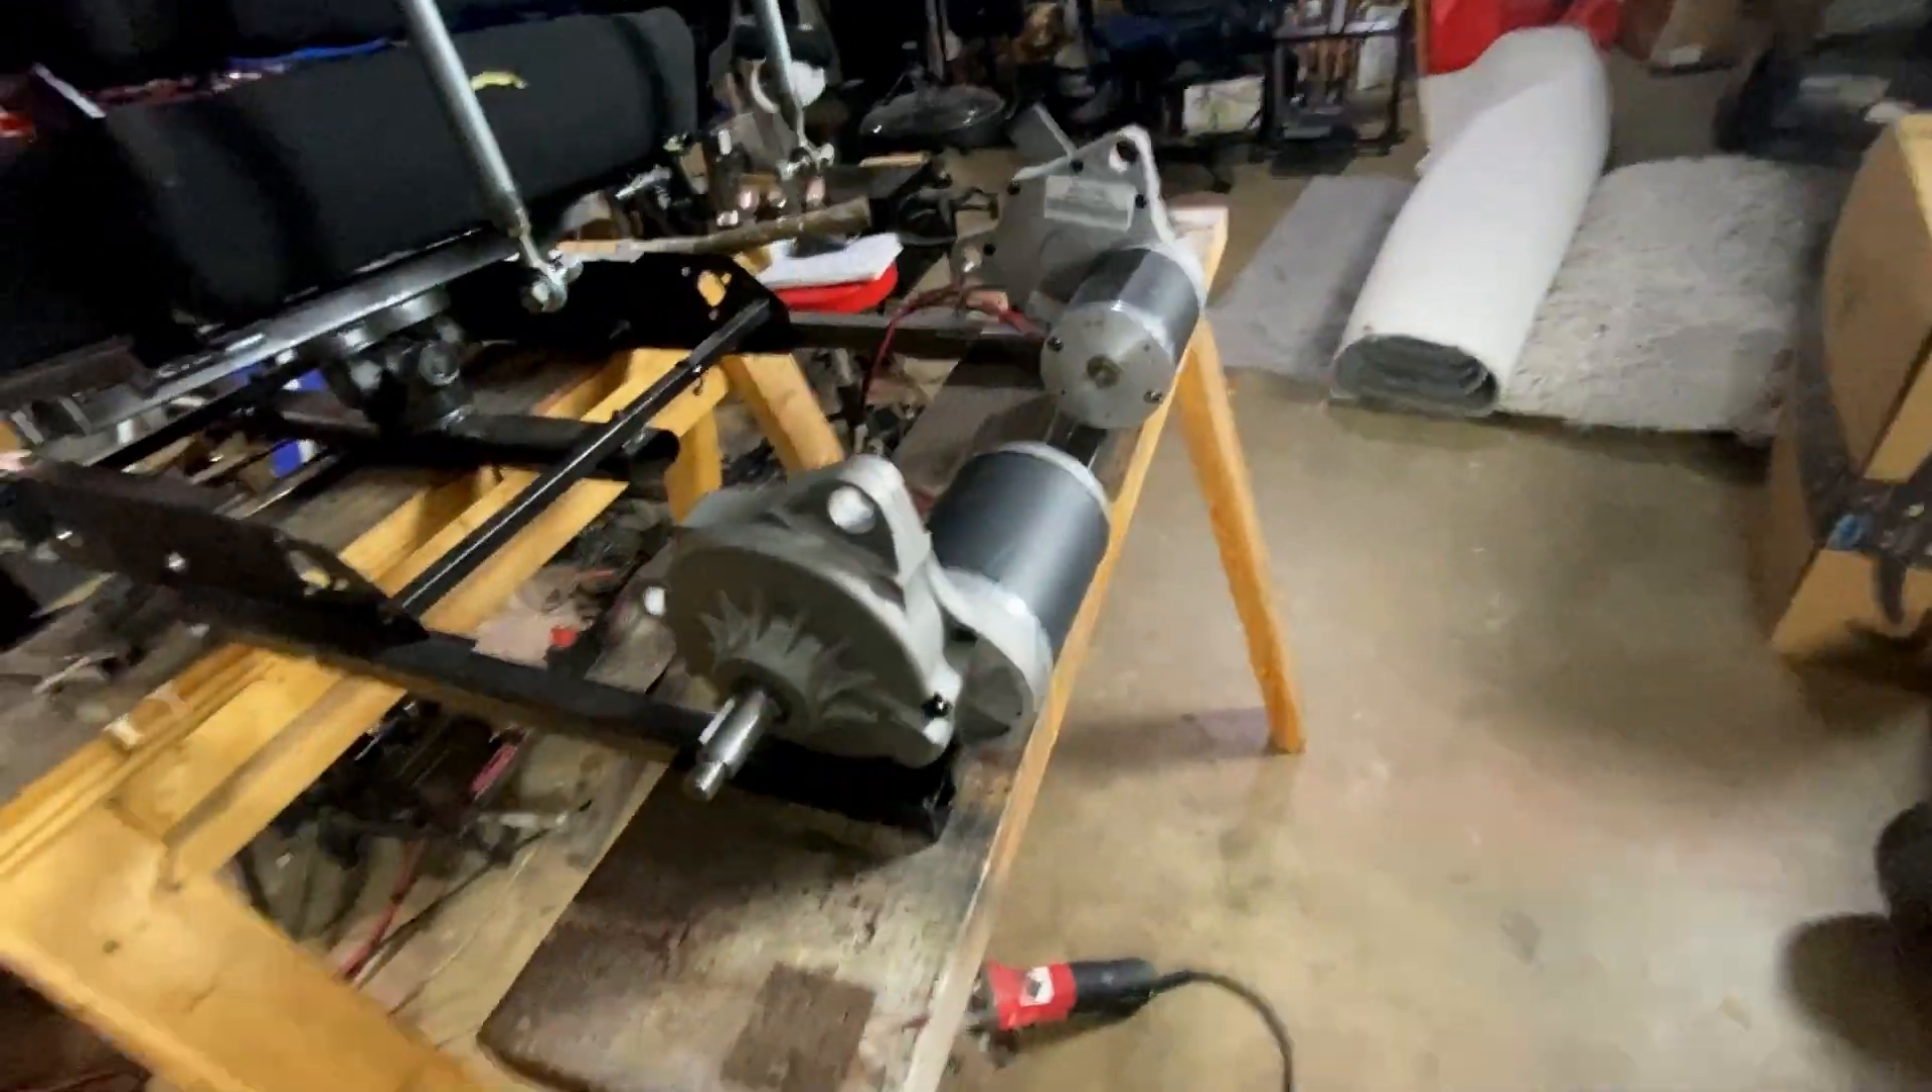All right so i have the motors kind of set in place.